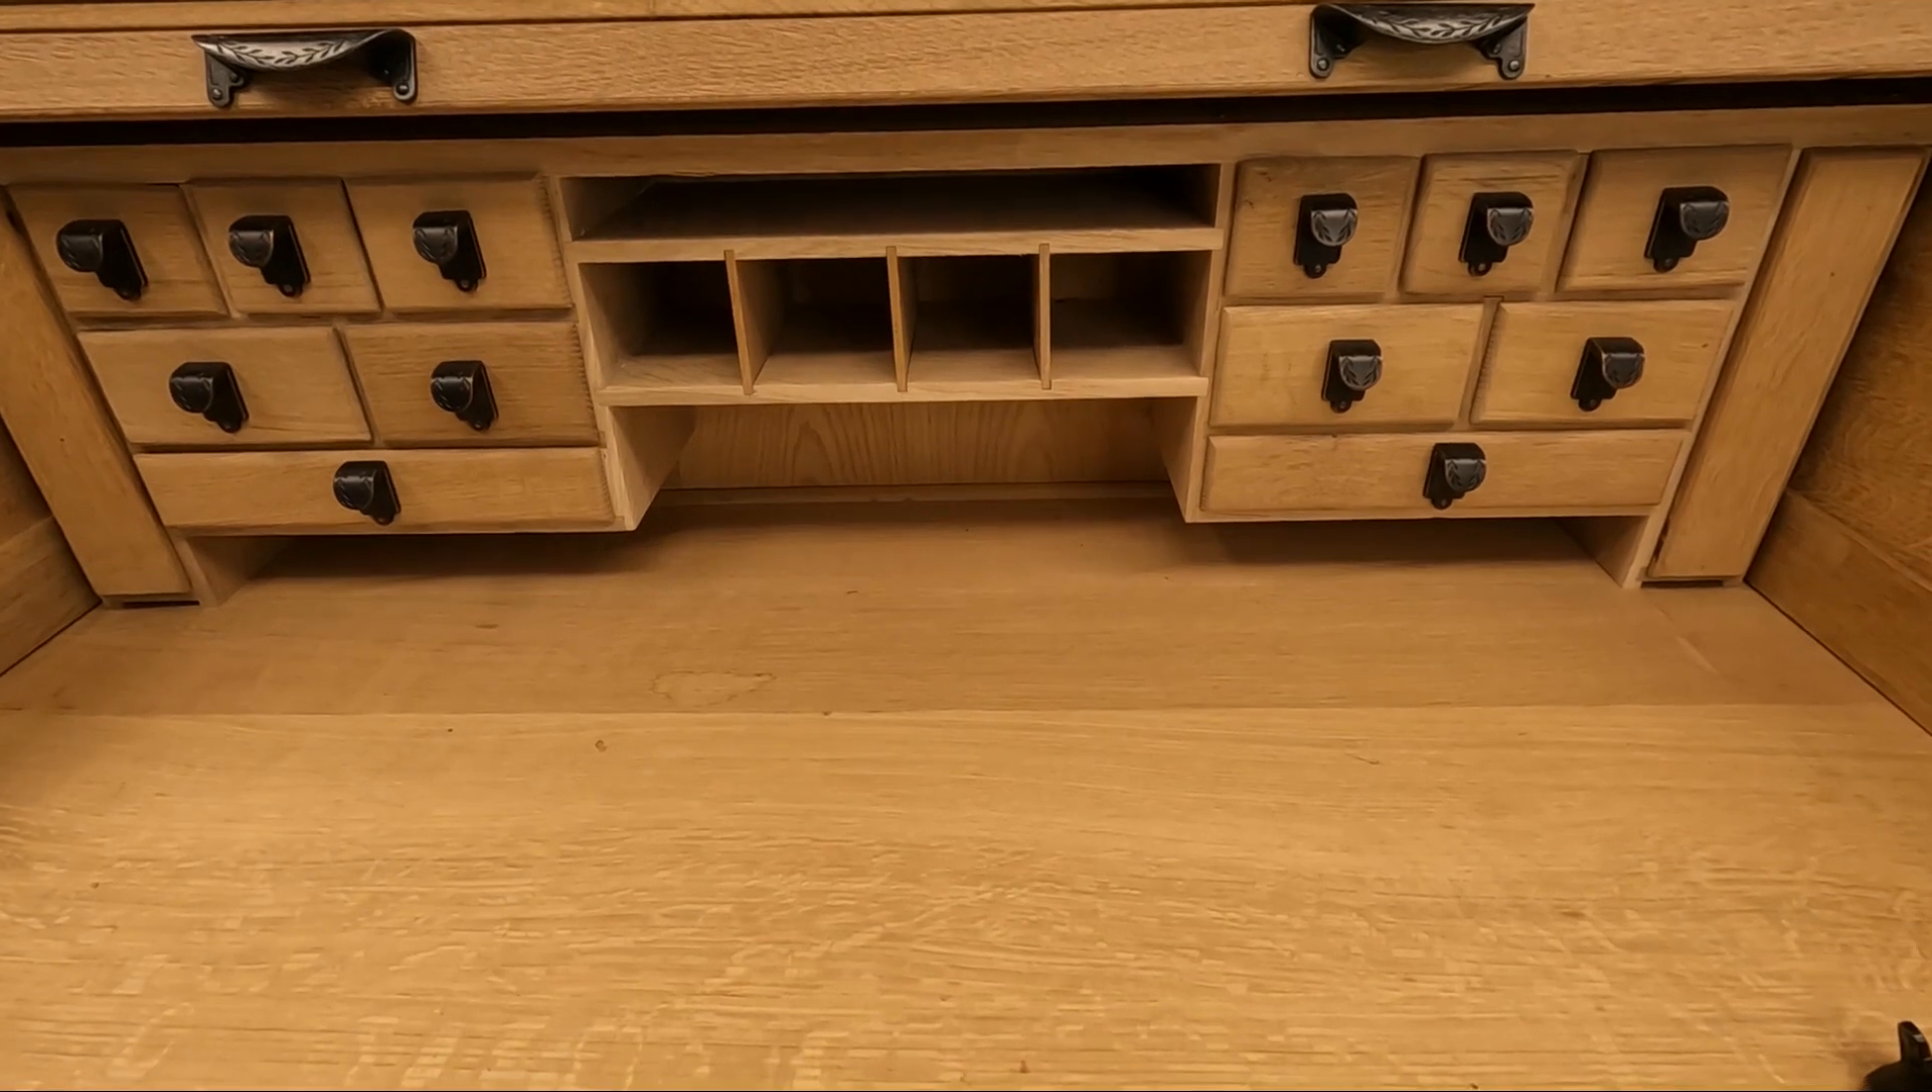Okay so here we are now after quite a few hours of work um and we've got these cubby drawers completed um and we've also got the handles in place.